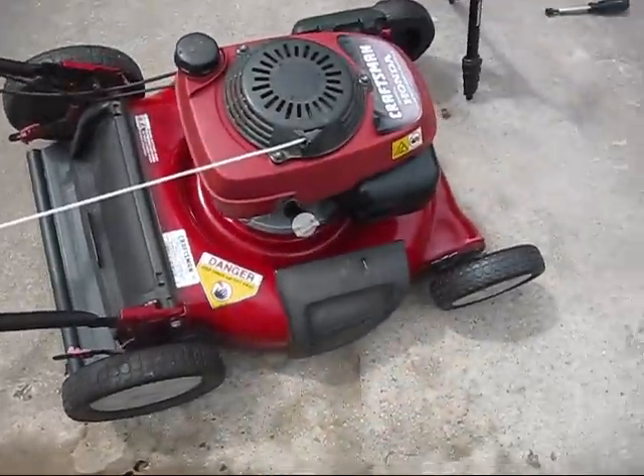So, the Craftsman Rover's got a new starter rope on it.